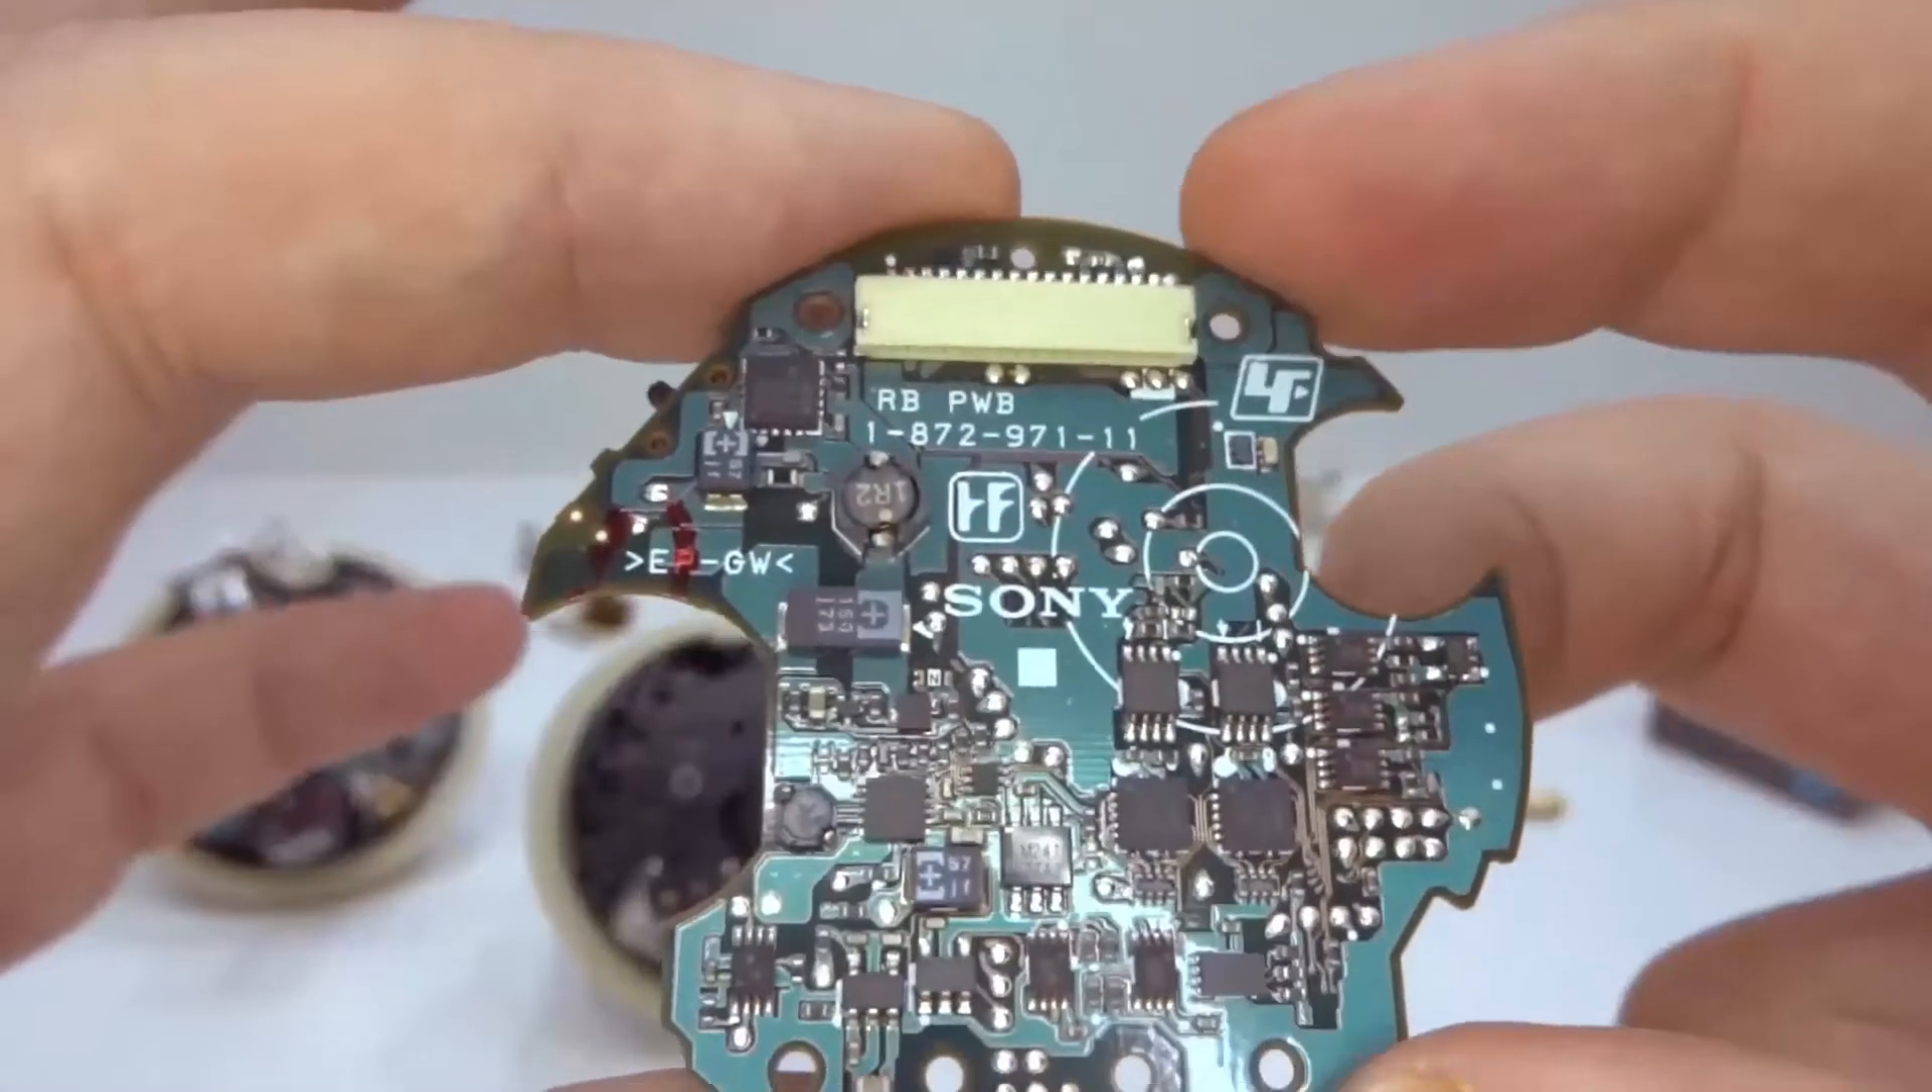And we have the board out.